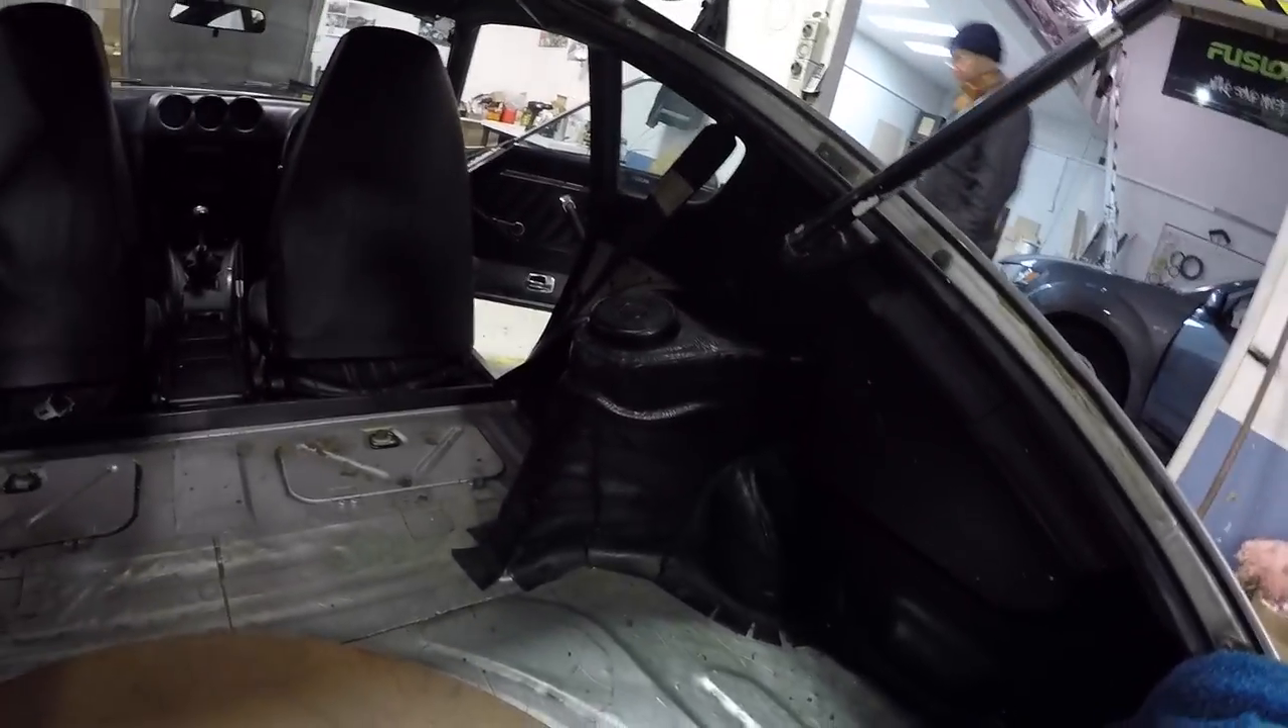The only thing I haven't put back in is the carpet.